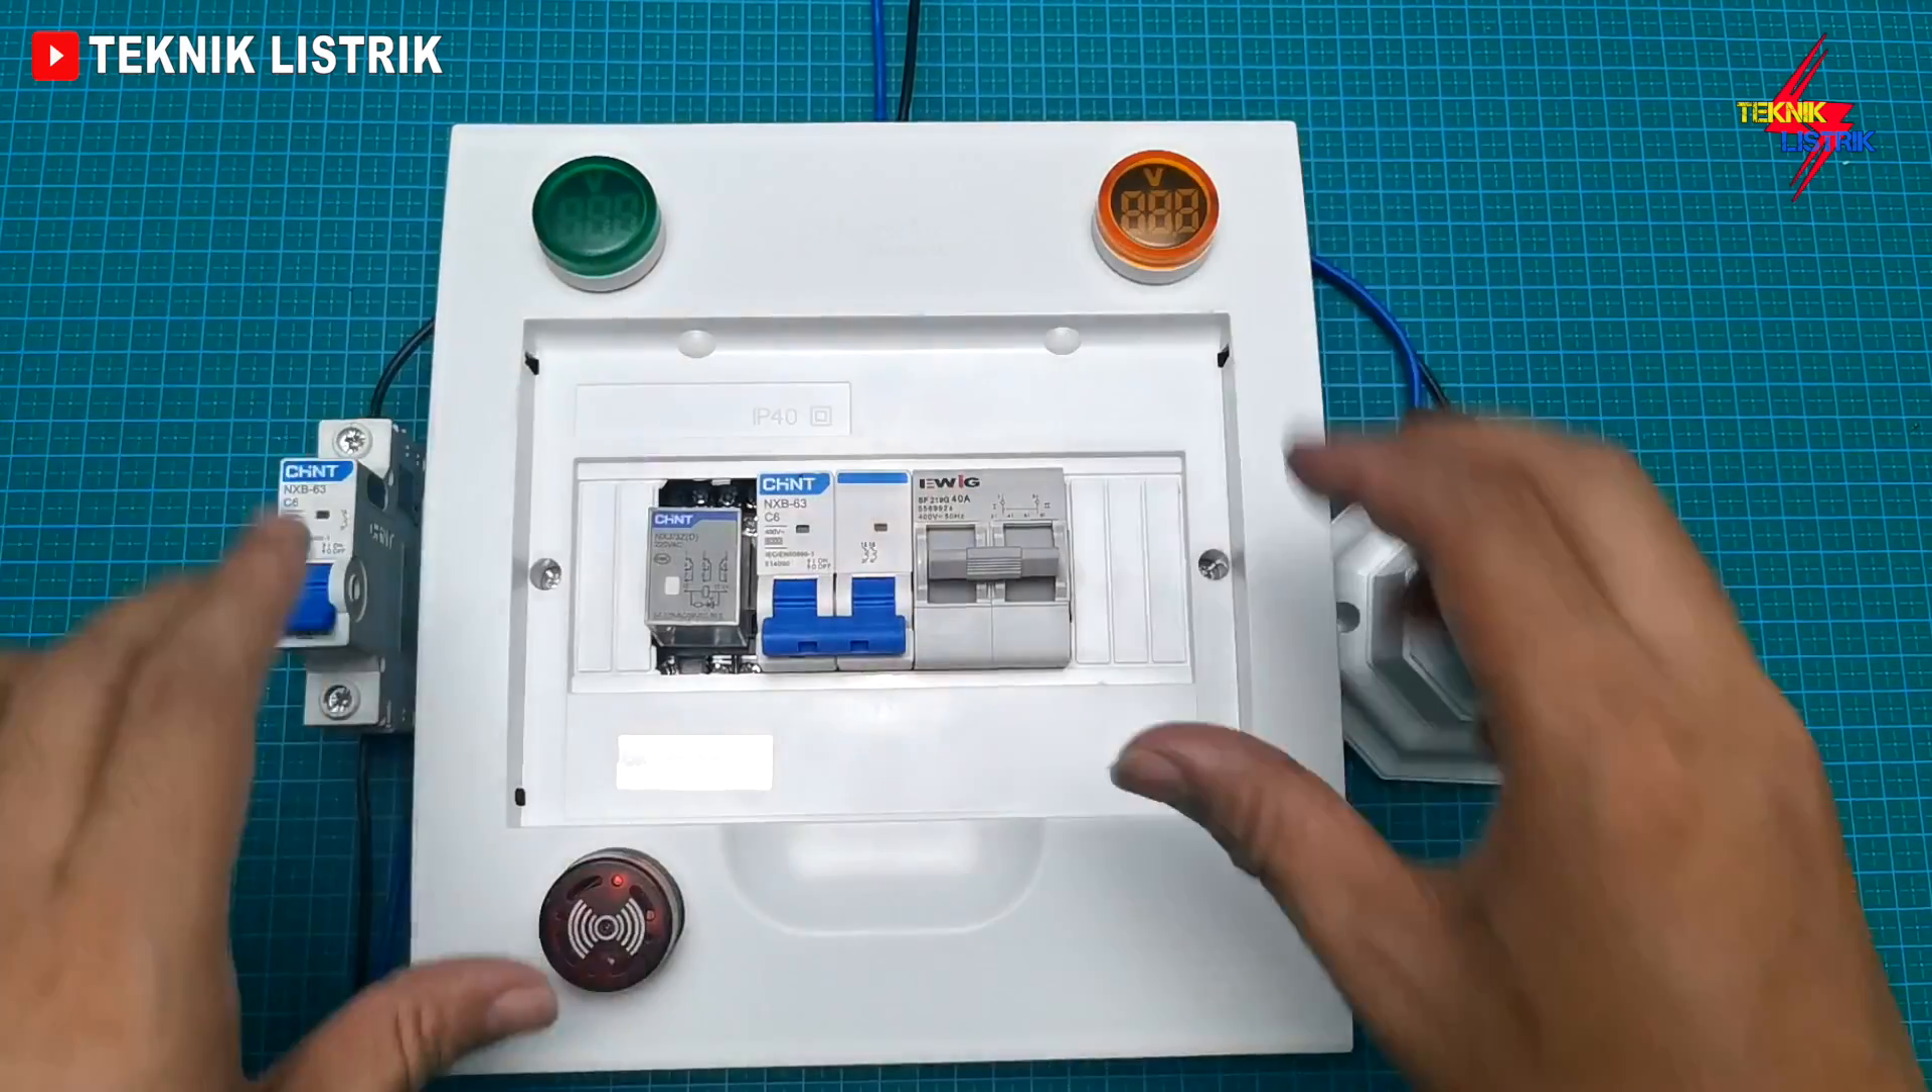Oke, teman-teman, untuk cover-nya sudah saya pasangkan, ya.